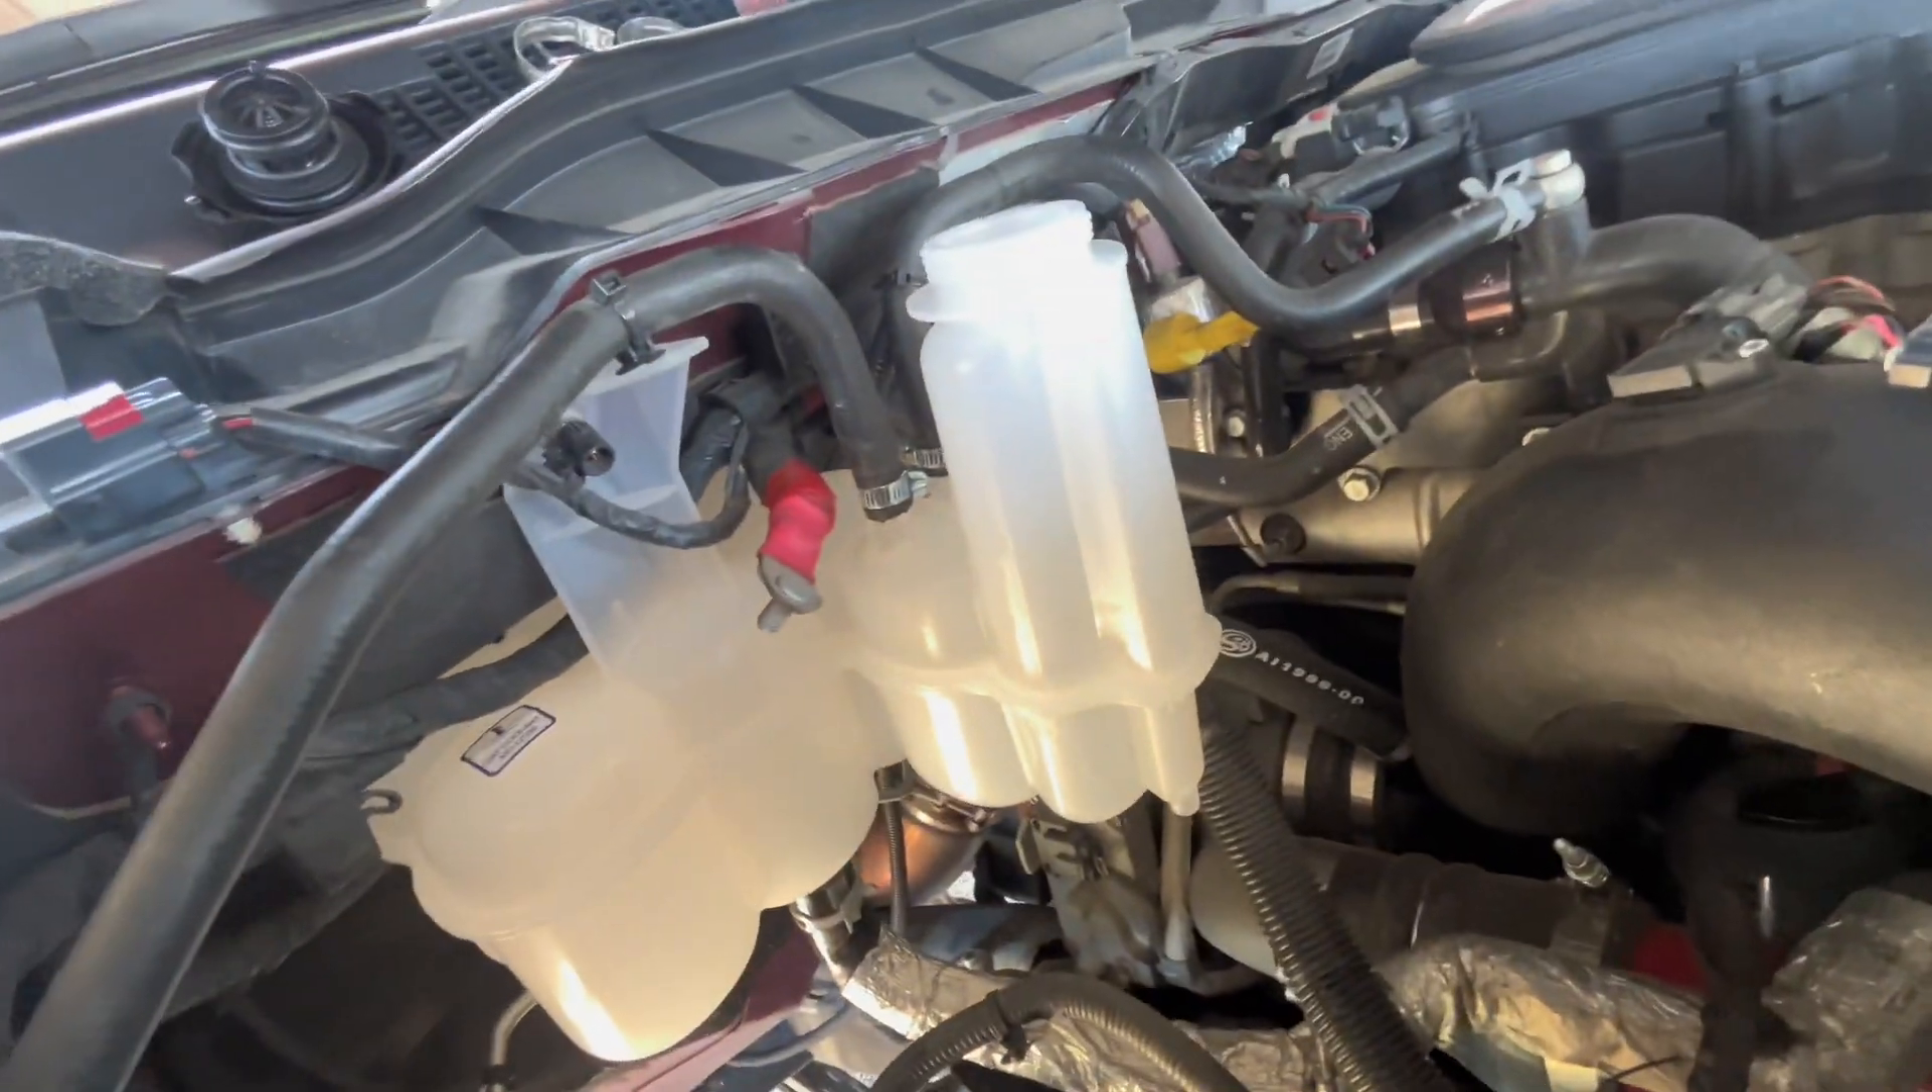All right so we have the reservoir reinstalled got the hoses back on.